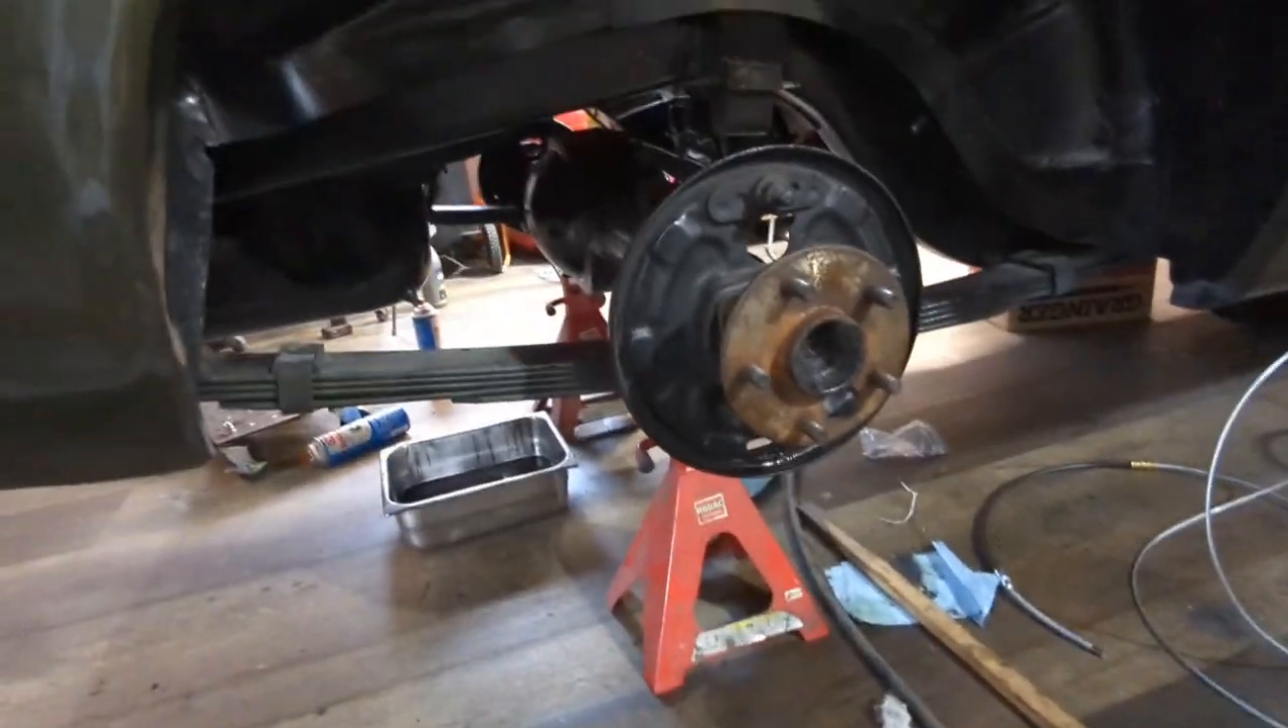Um, but yeah, I can't put my wheels on, which is annoying.